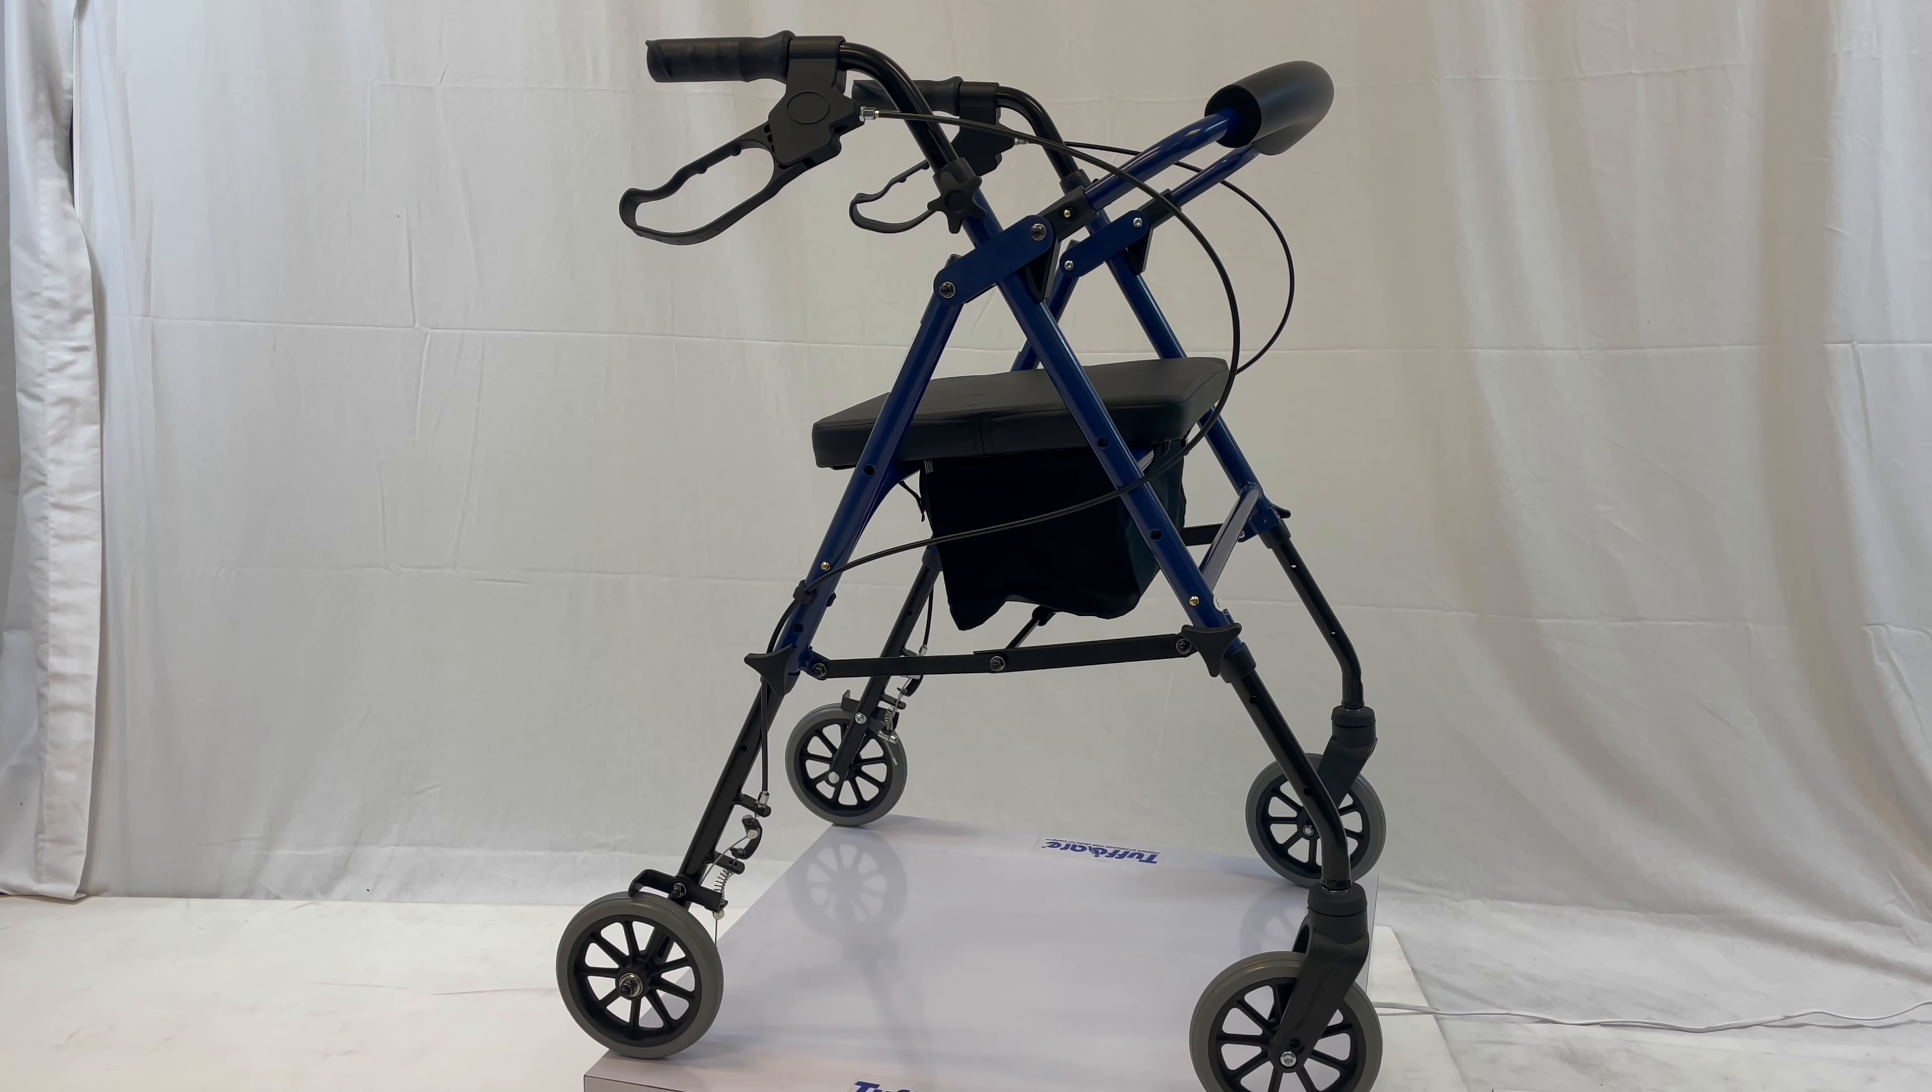Now you have completed assembling the Freedom Cart Rollator.